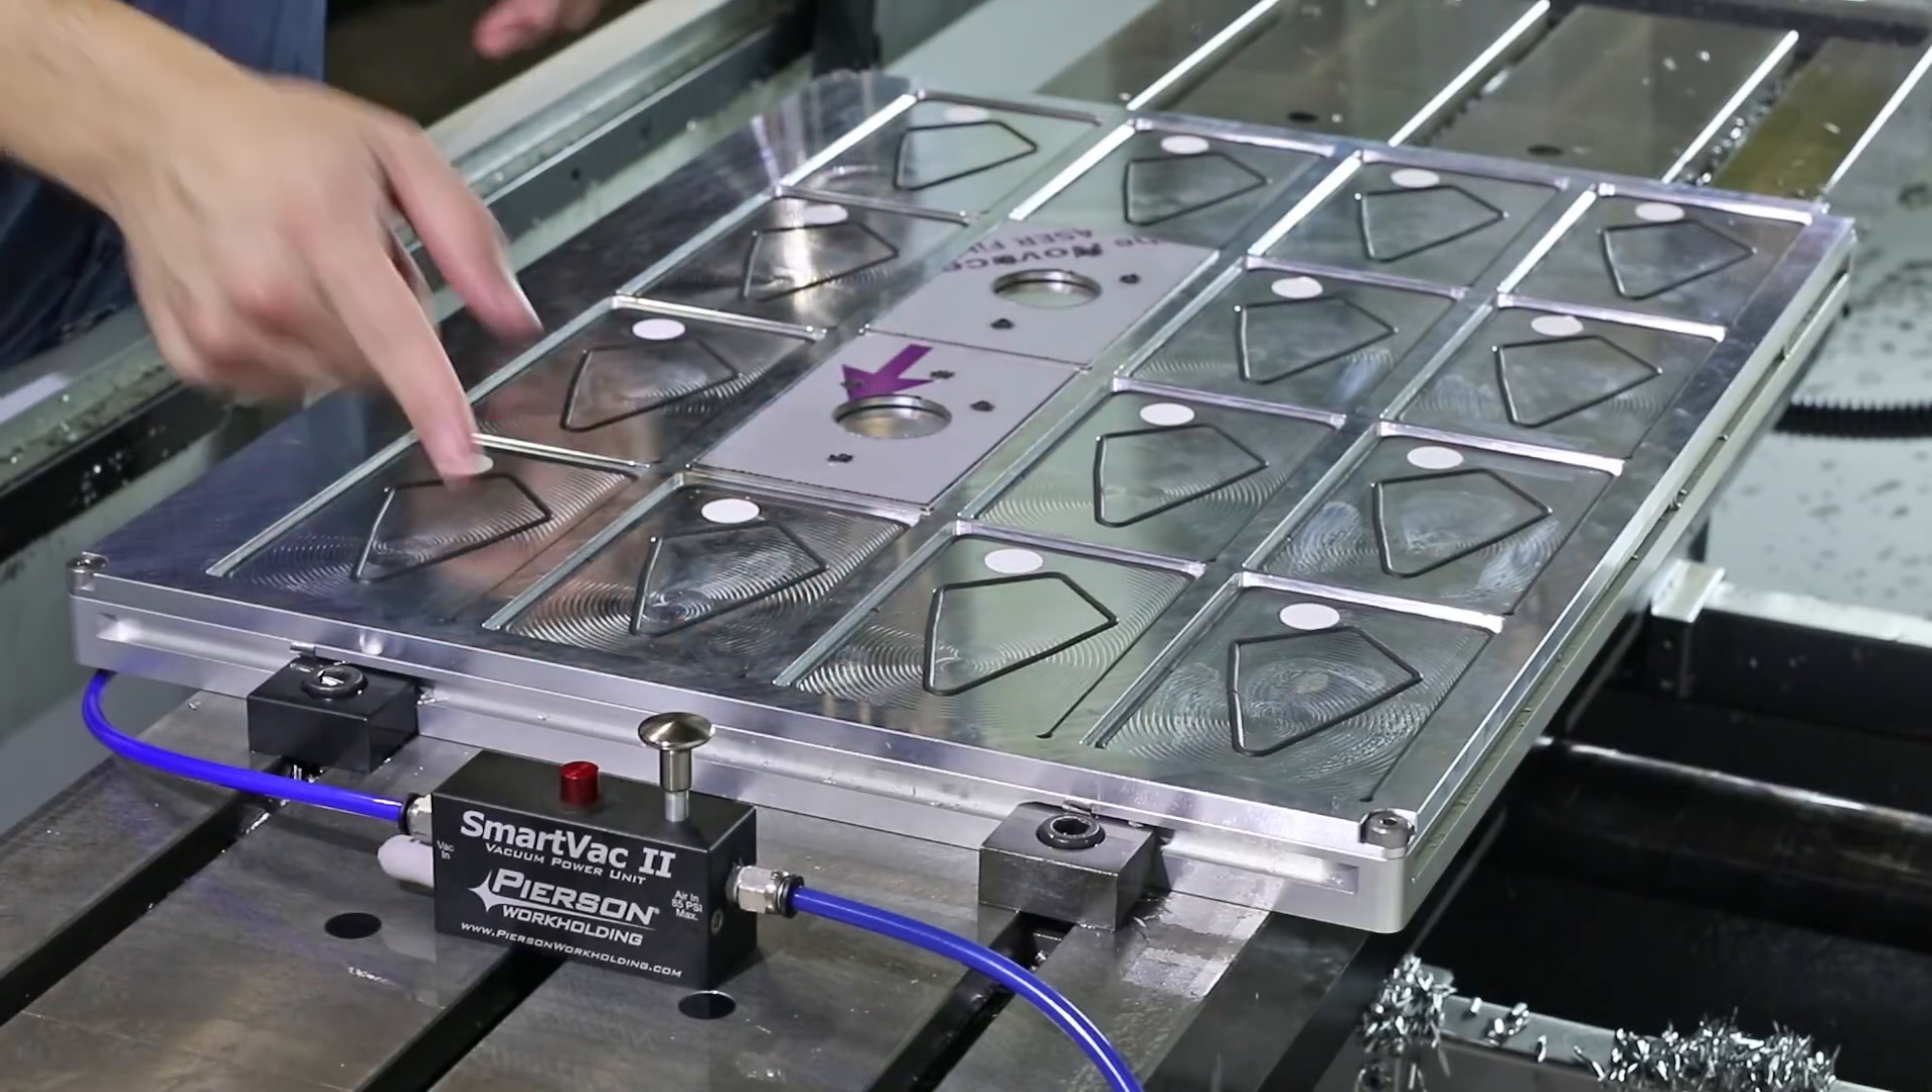Now we're watching this red button. We want to make sure that goes flush. It's not.